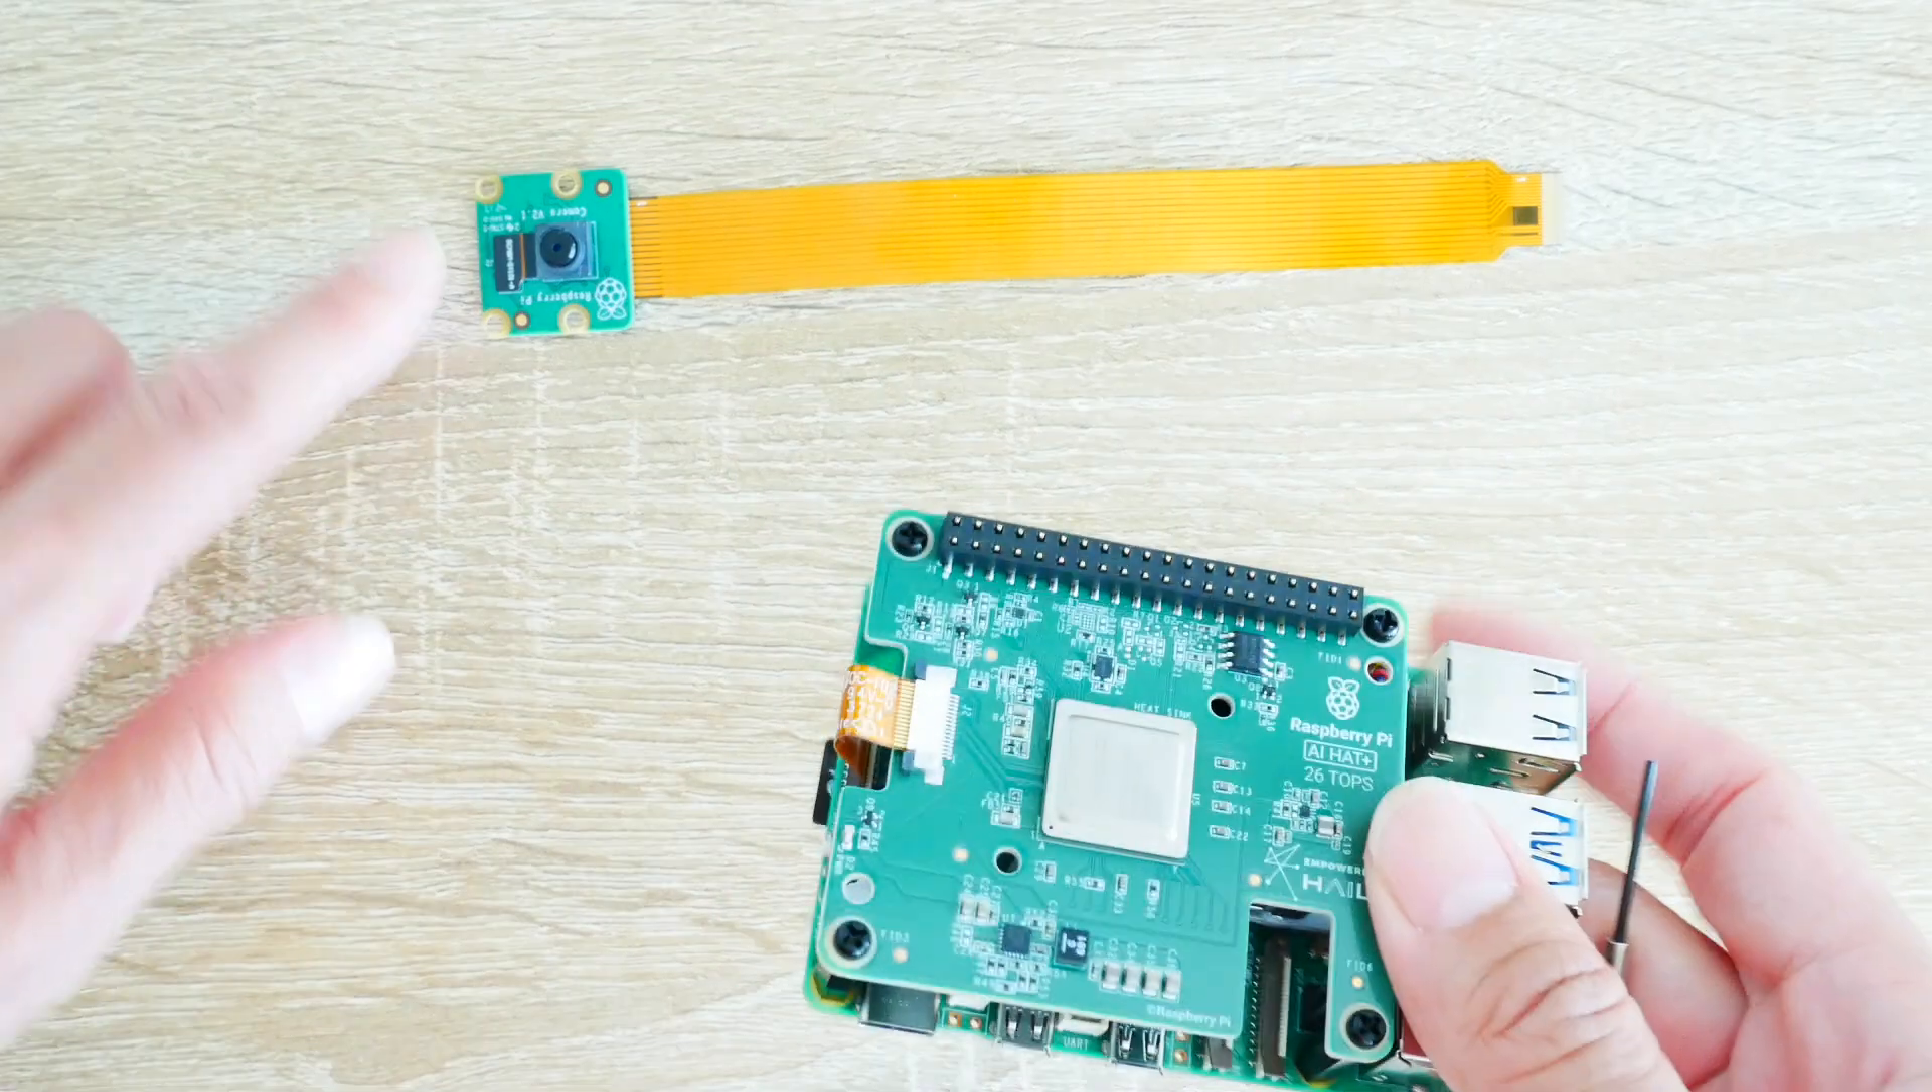And that is the installation of the AI hat with the Raspberry Pi 5. Now let's take a minute to install our Raspberry Pi camera to our Raspberry Pi 5 with AI hat.